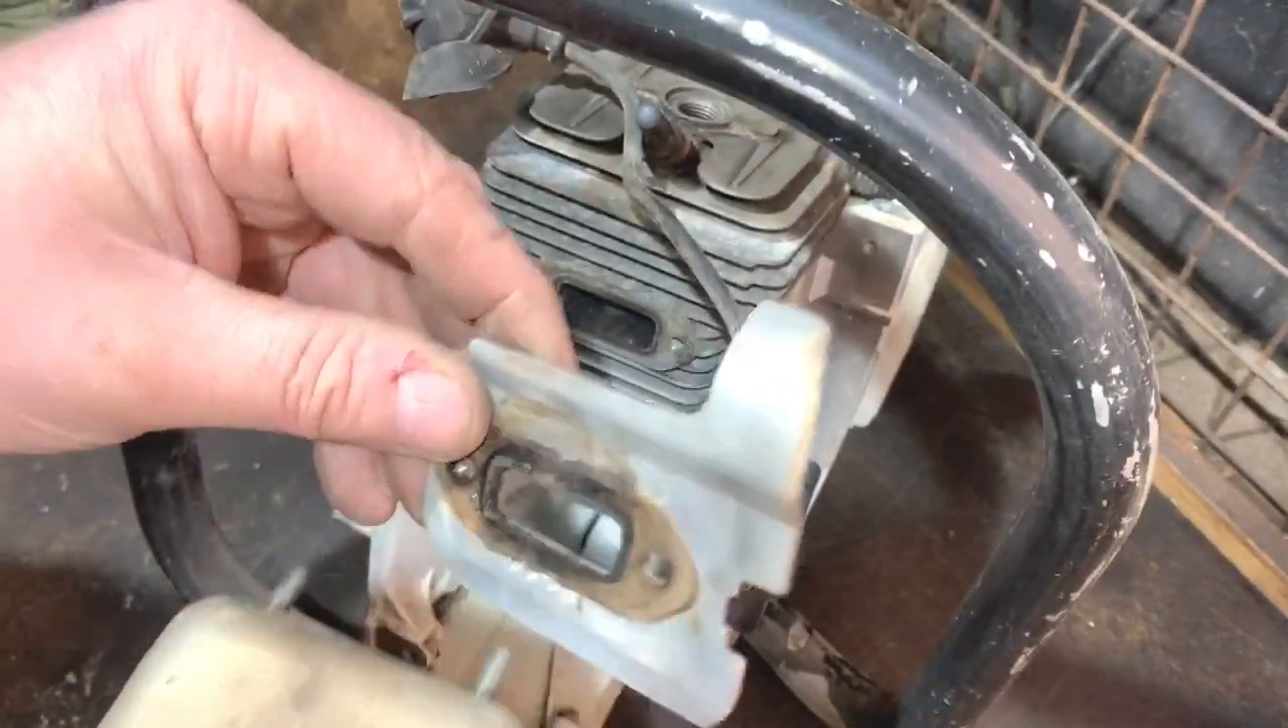The next job I'm going to do is get the exhaust back on. I've already got the gasket there, like a gasket plate there.